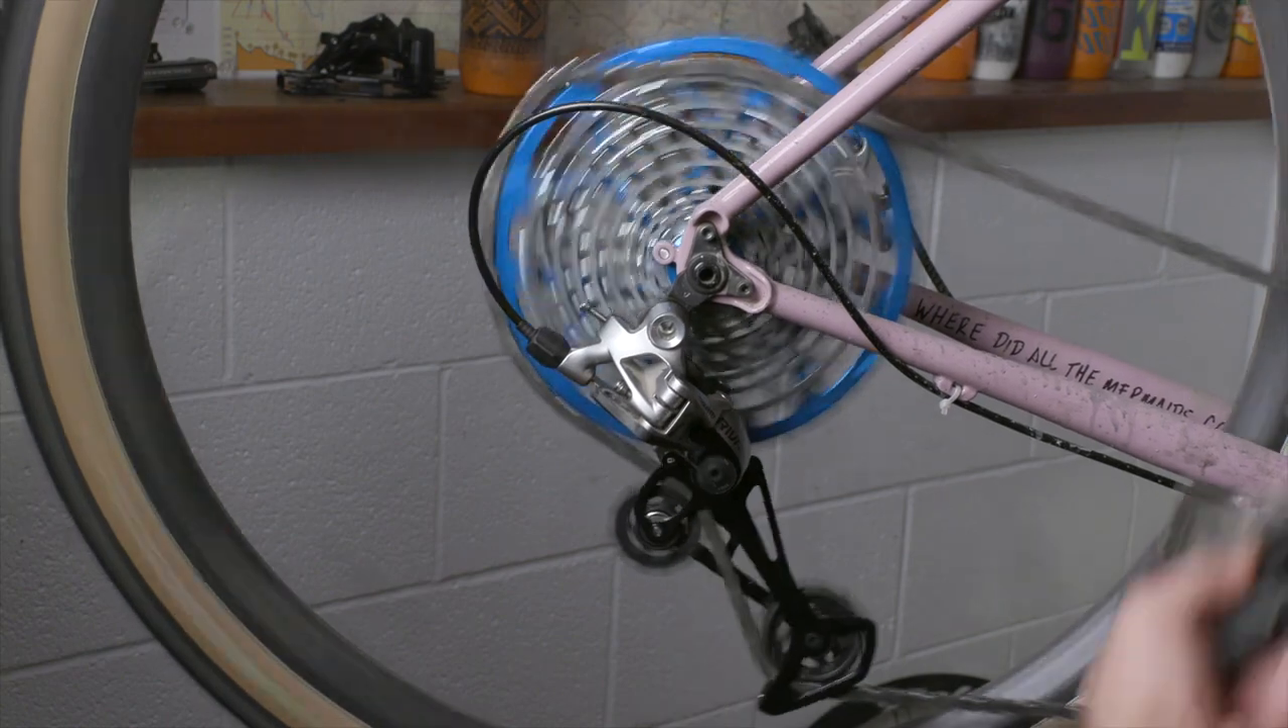So I've got our modified rear derailleur back on the bike.